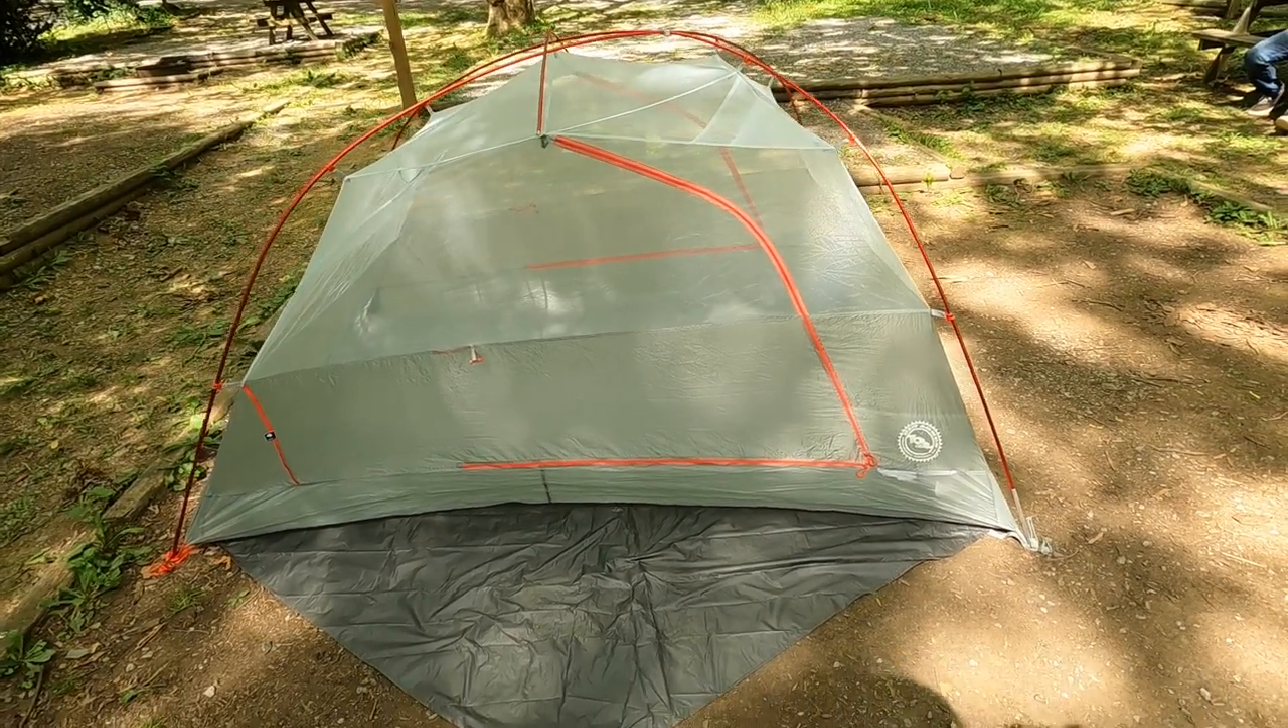And that's it. The tent is up. So the main part of the tent is up.